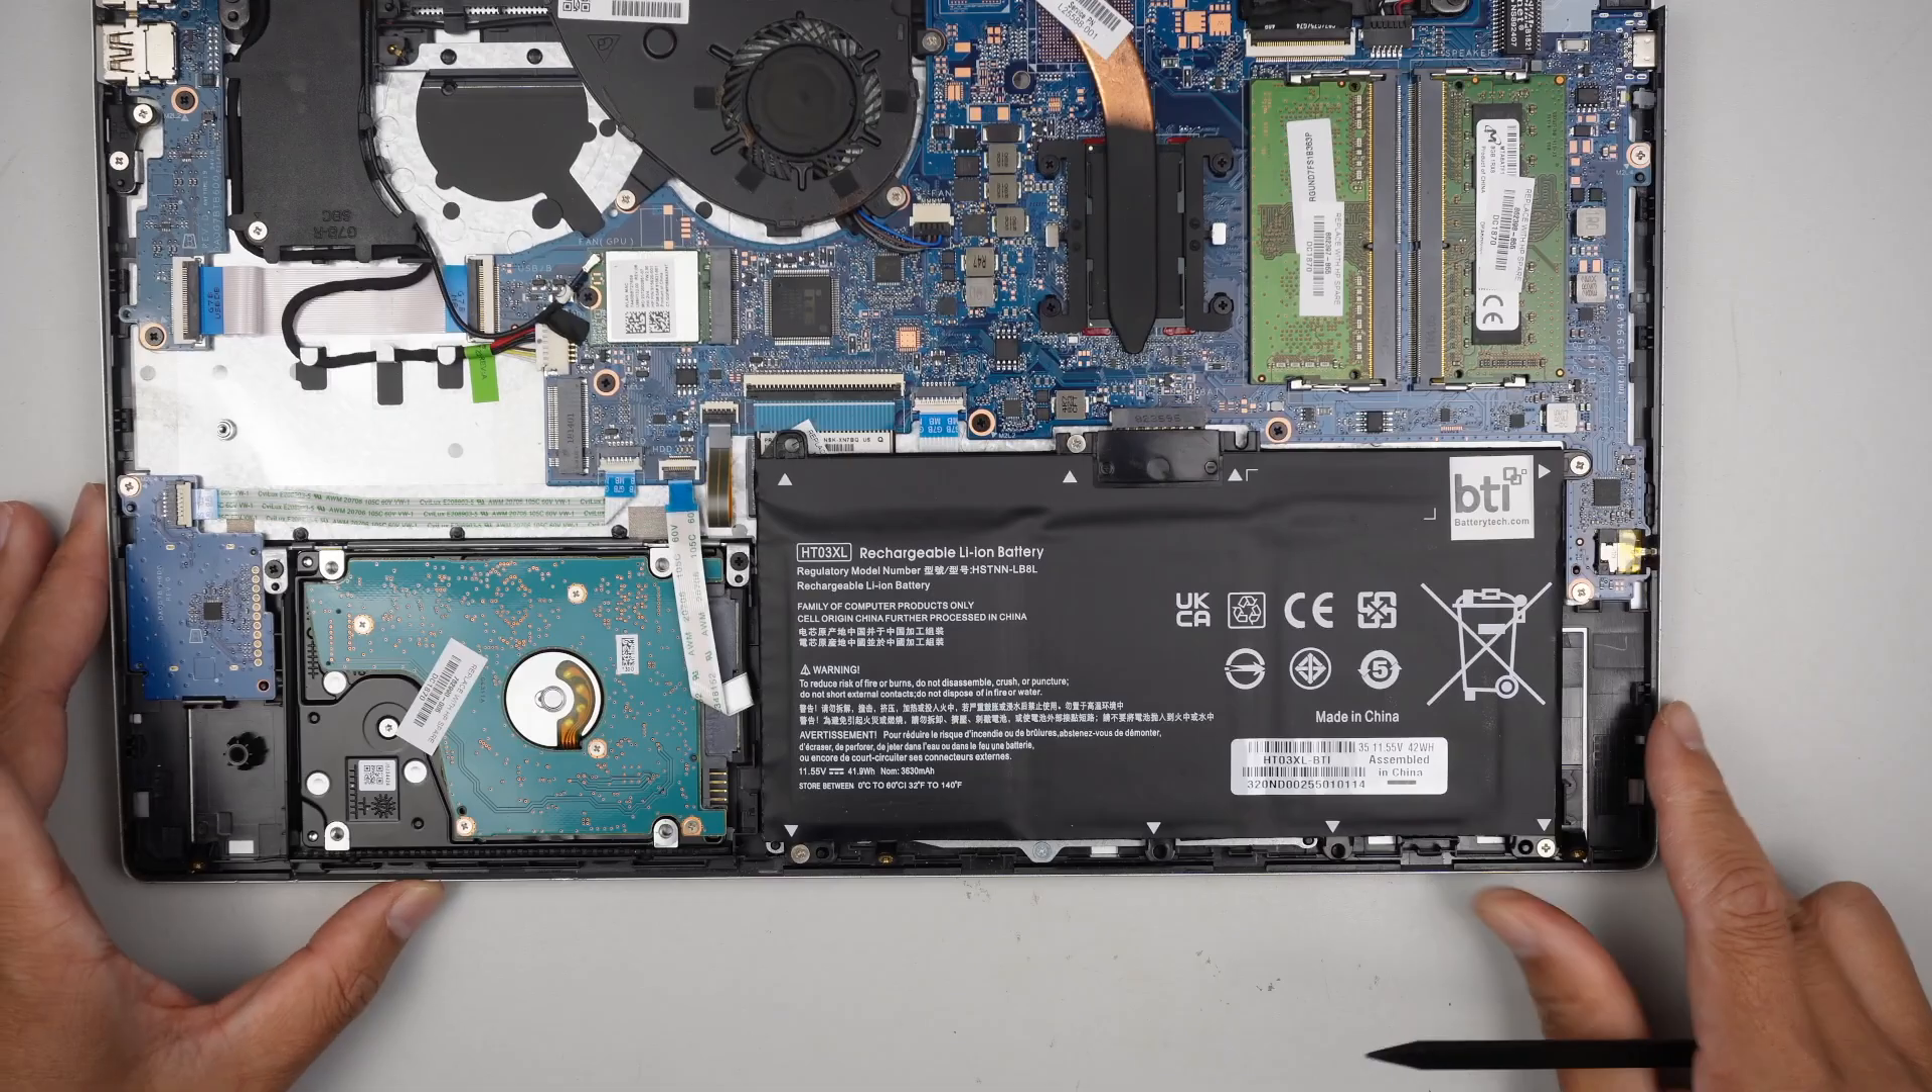Alright, once you have removed the back cover, you can see that the battery here is in the bottom right corner.